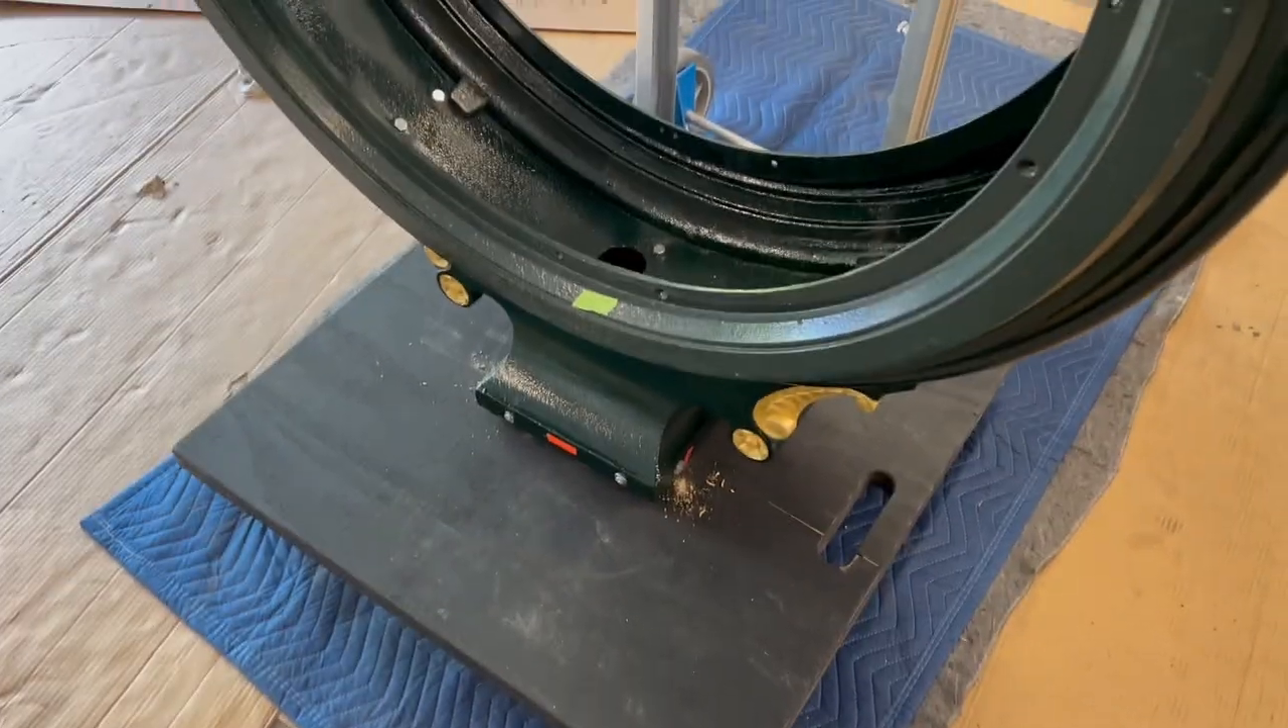We have the main ring set on the saddle and we'll get this bolted up and then we'll put the crown on top.